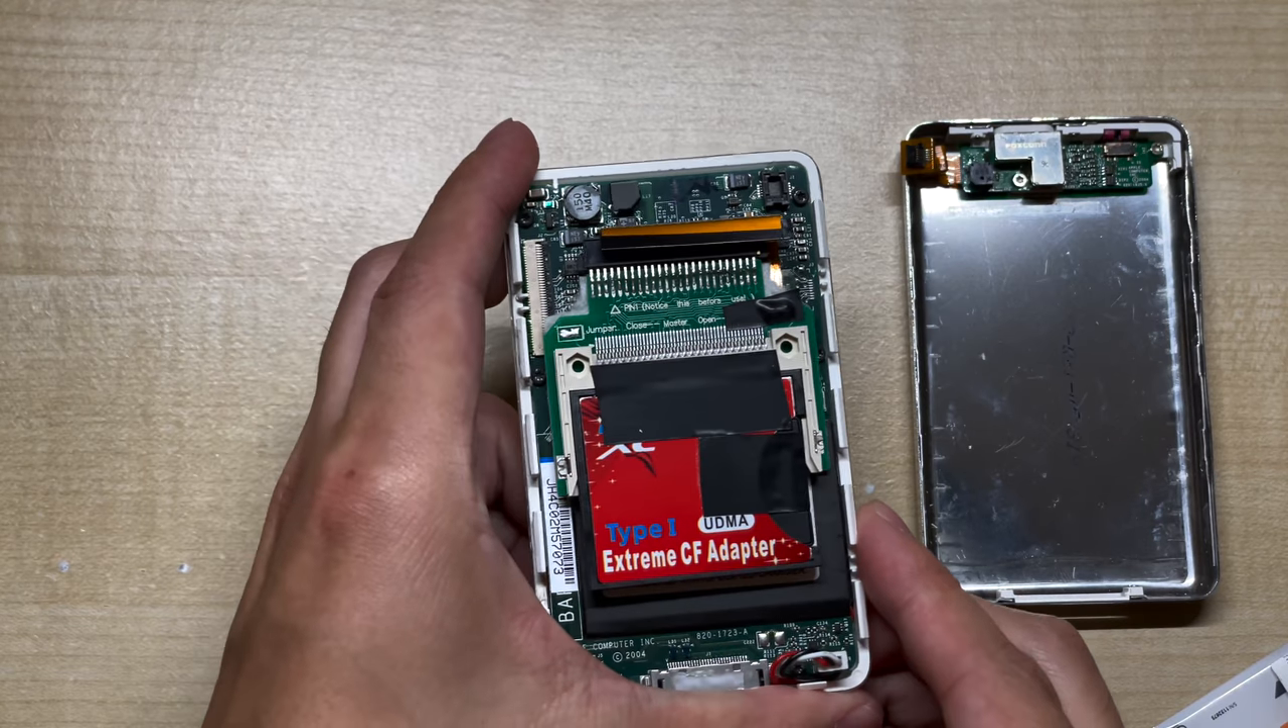As you can see, this iPod has already been flash modded with a generic green board and red adapter.